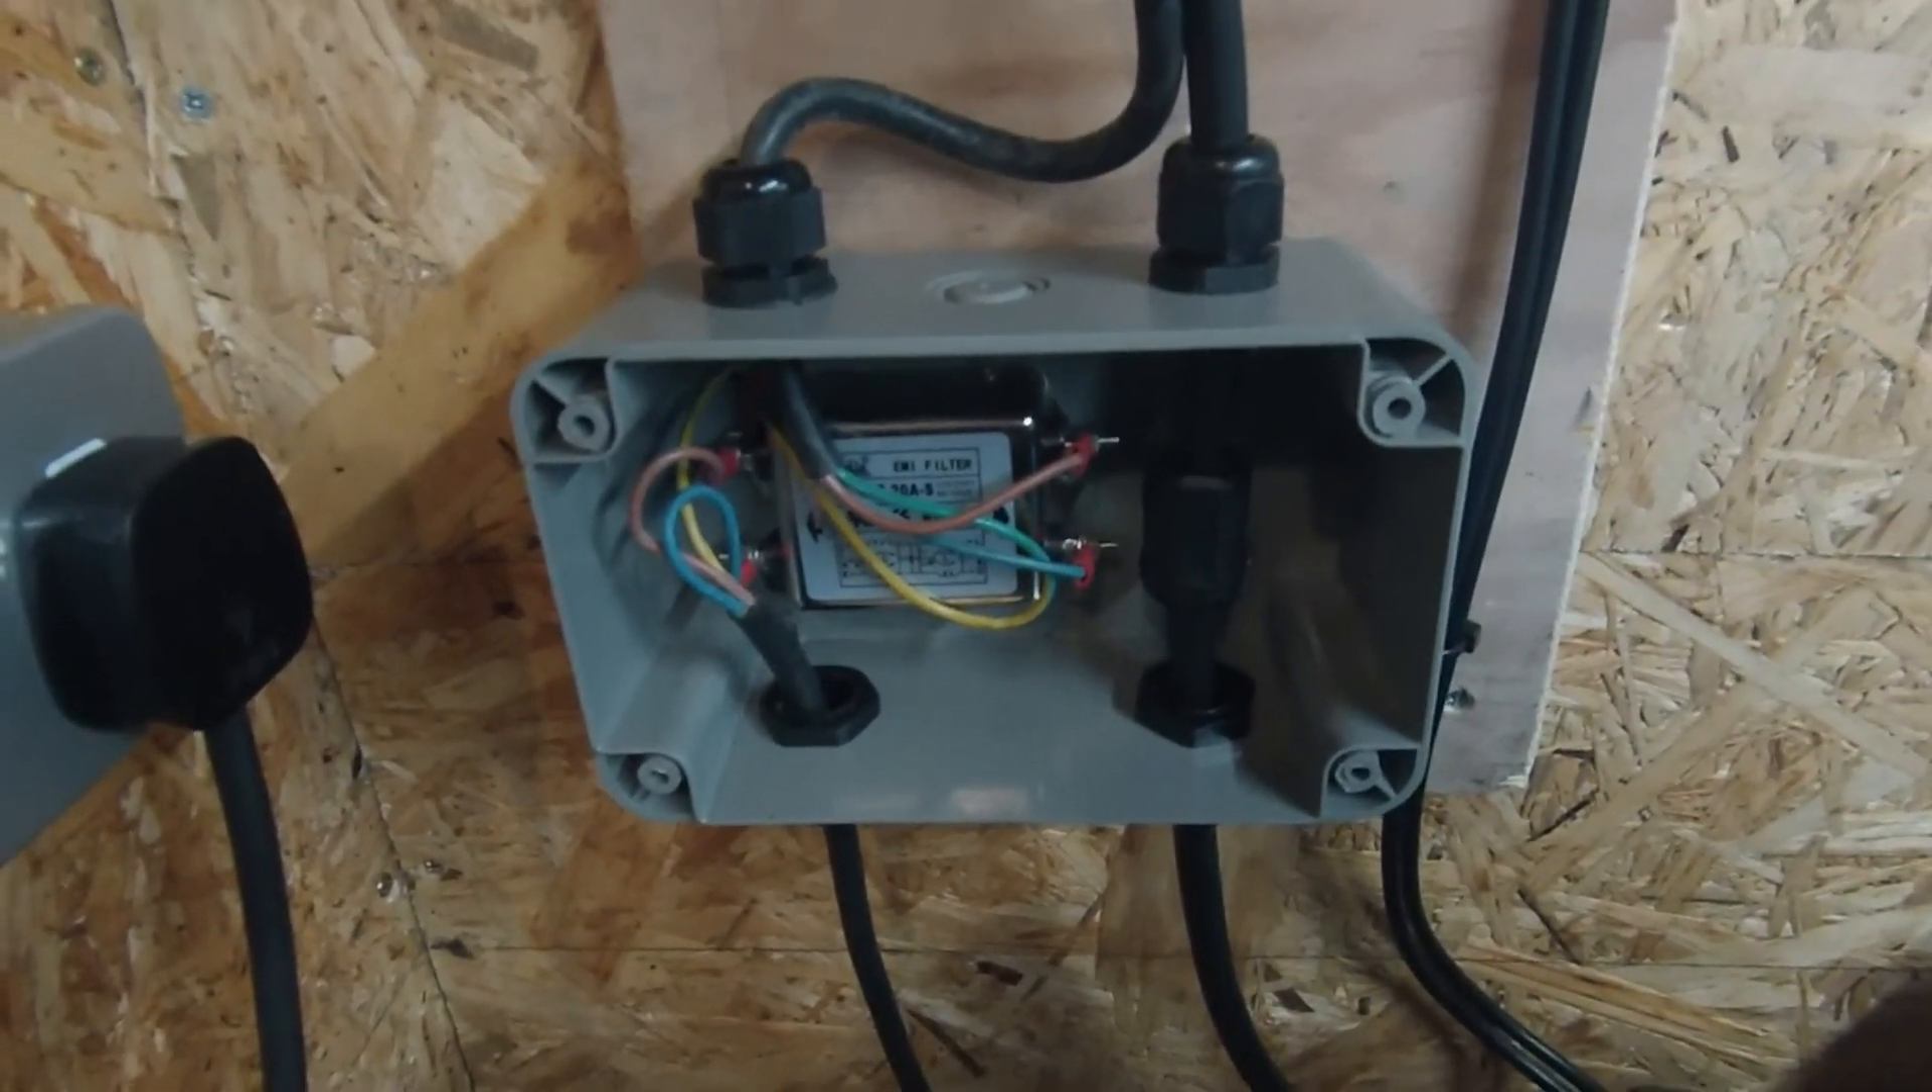Got the box Fitted there Just got to put the lid on it.